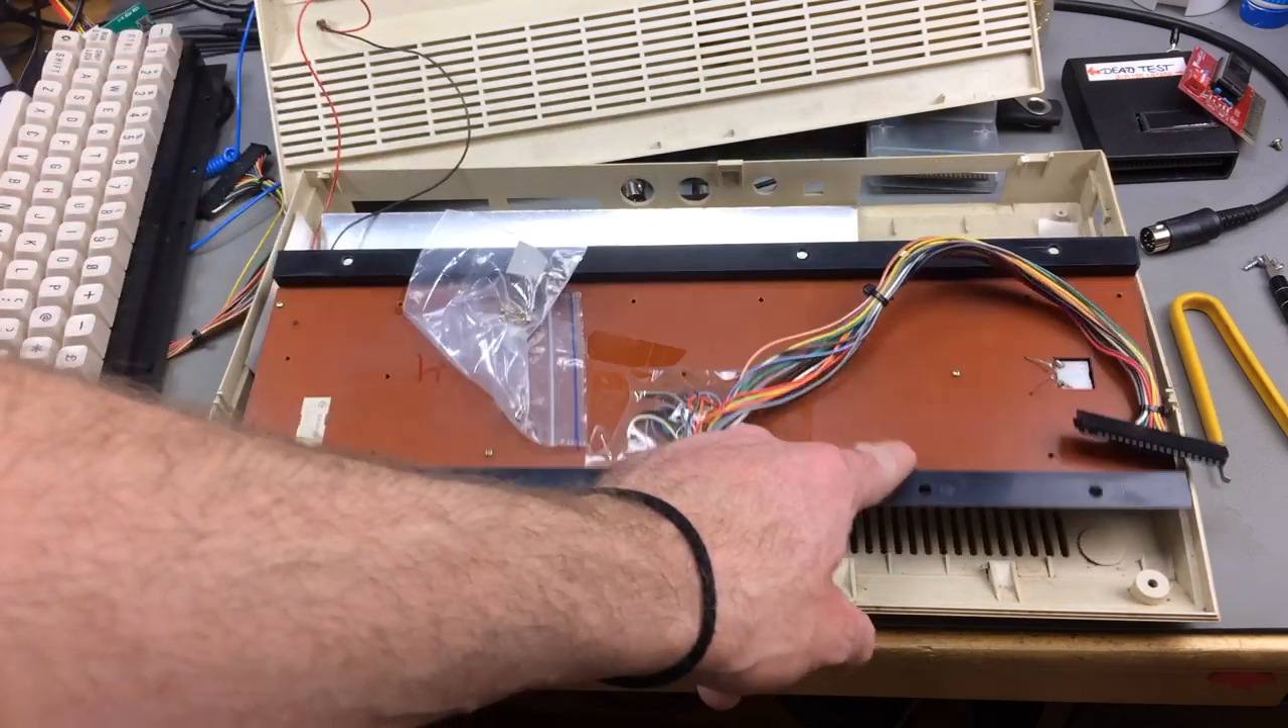And I have this keyboard, which I already took apart.